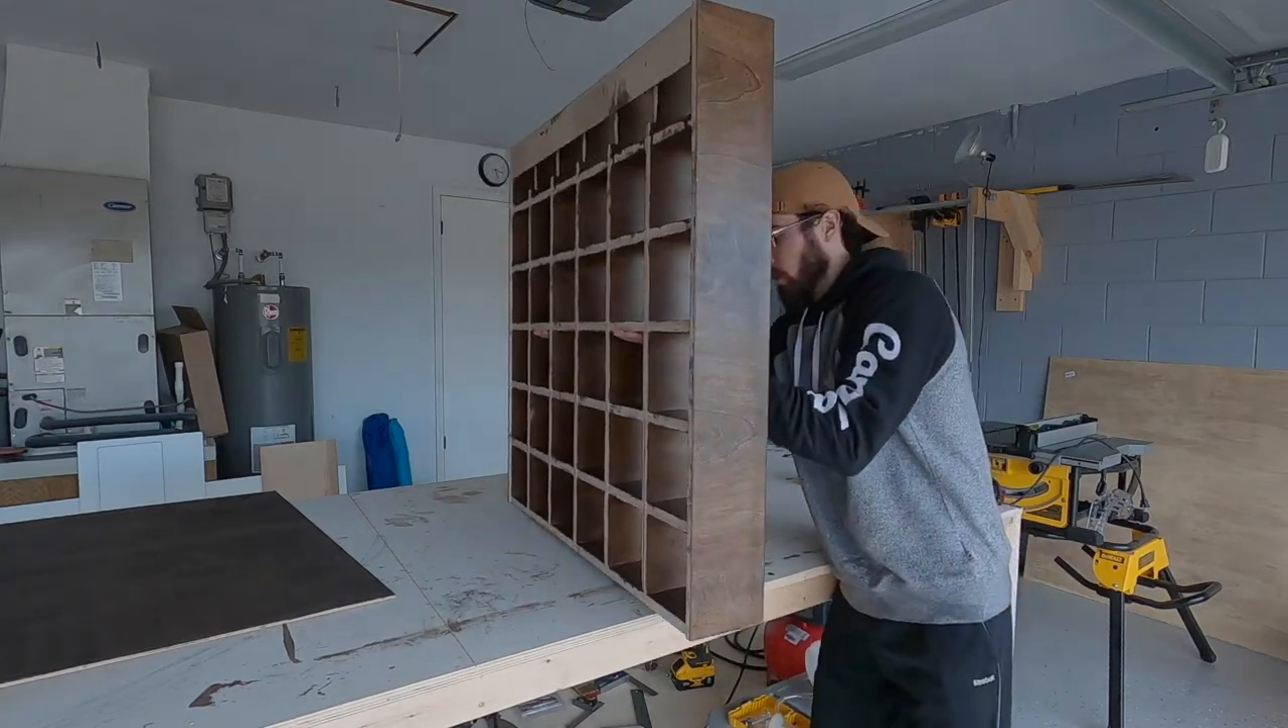I ended up doing three coats of the polycrylic, it came out nice and smooth. The last thing for me to do is attach the back.